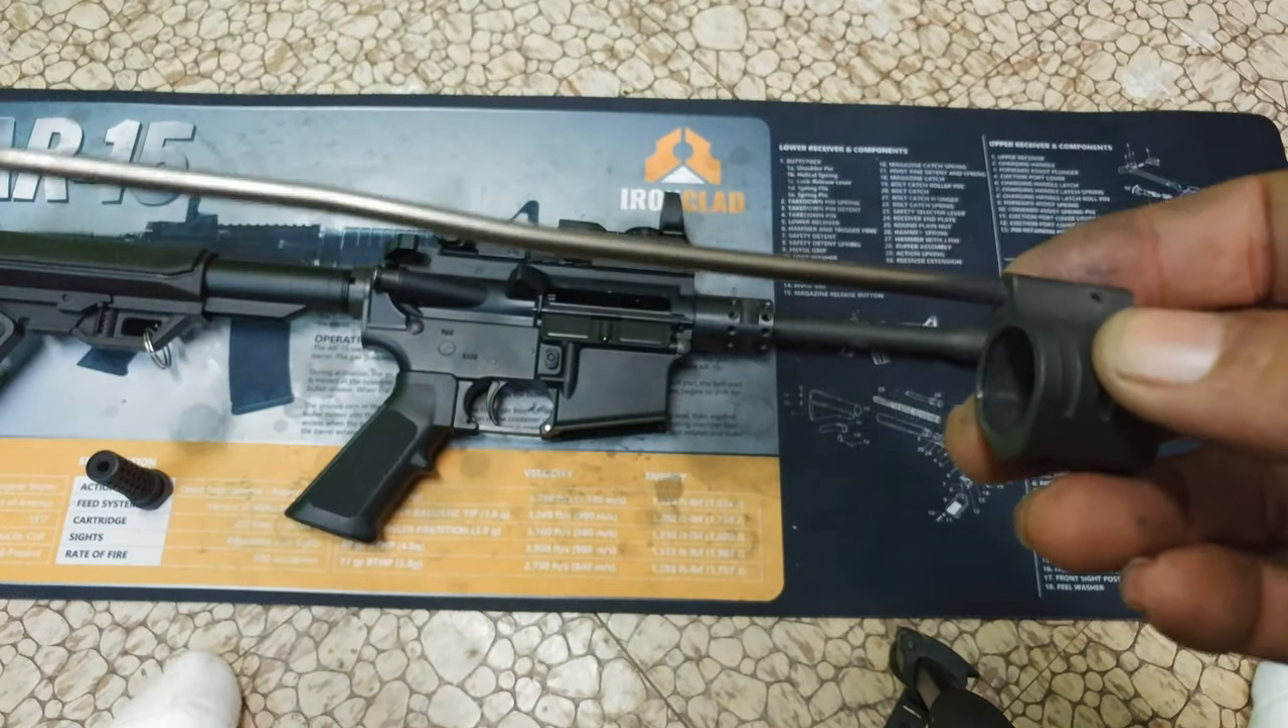Okay, I've removed the gas block.